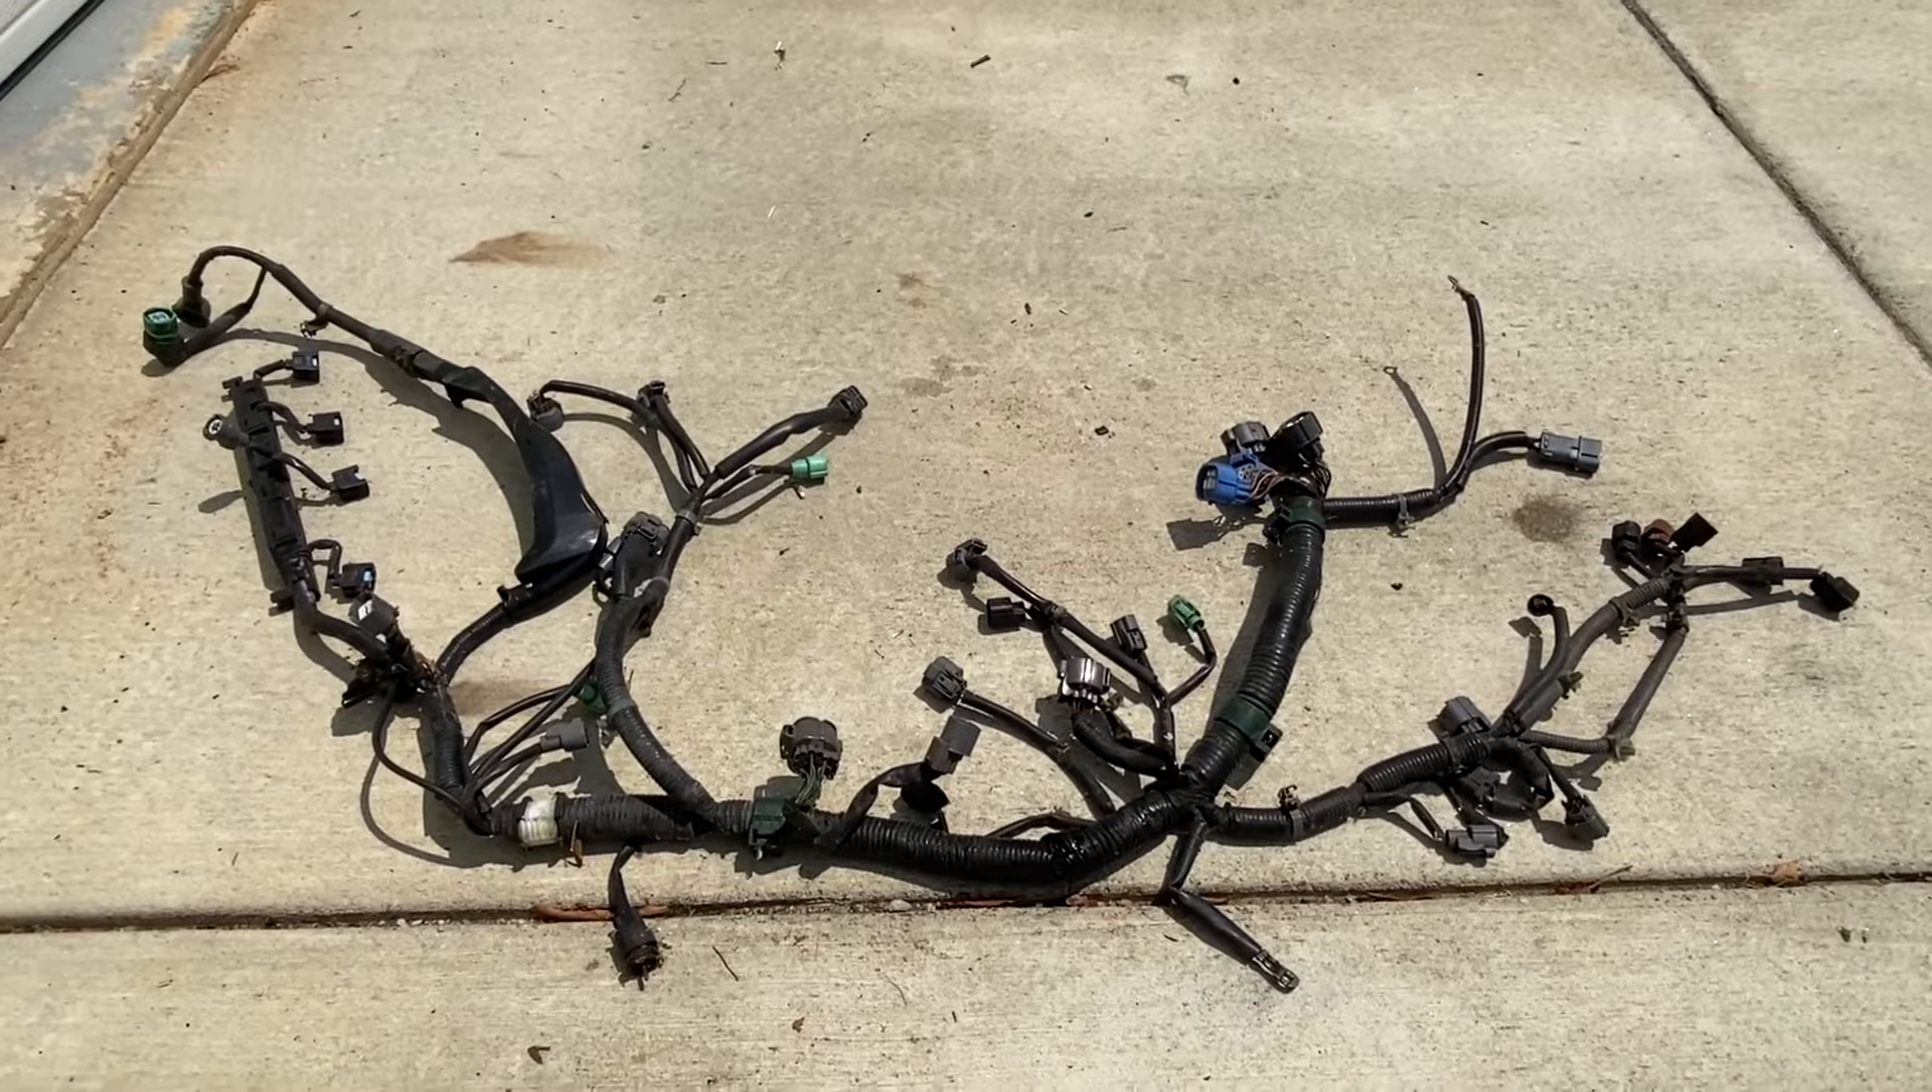And this is the H22 engine harness that was removed from the motor.